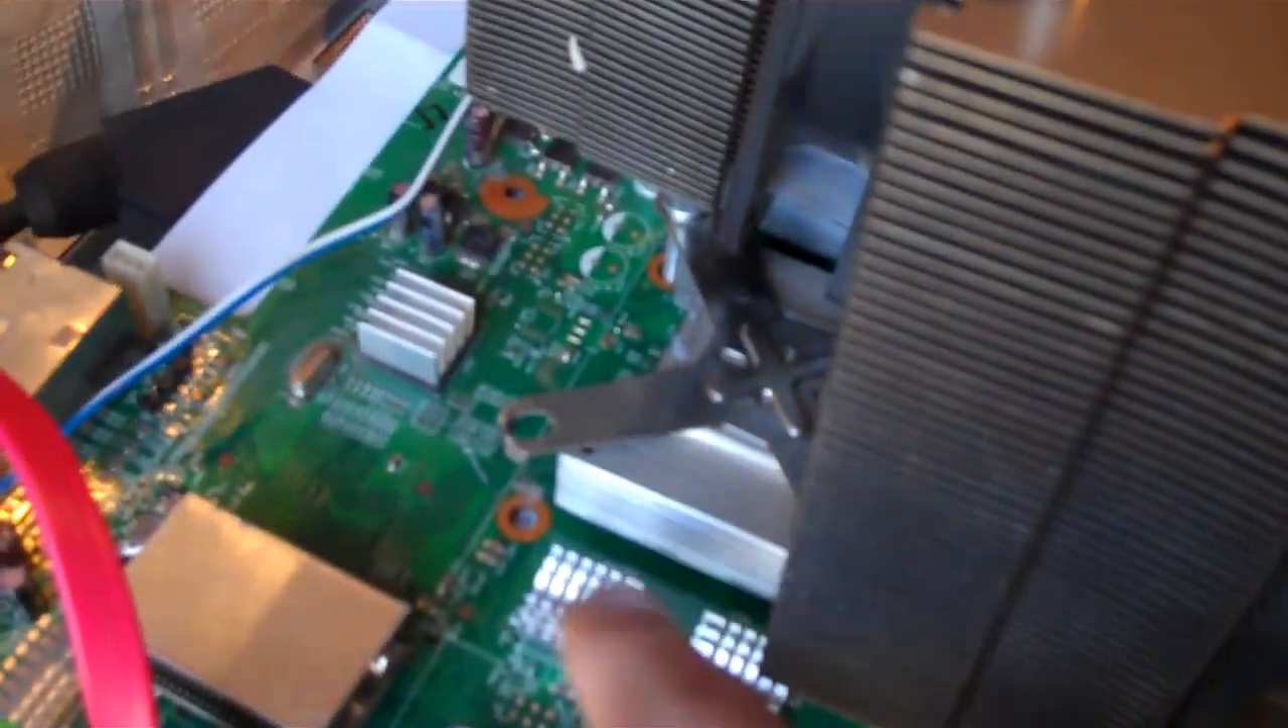And I've put some heat sinks on these memory chips there.